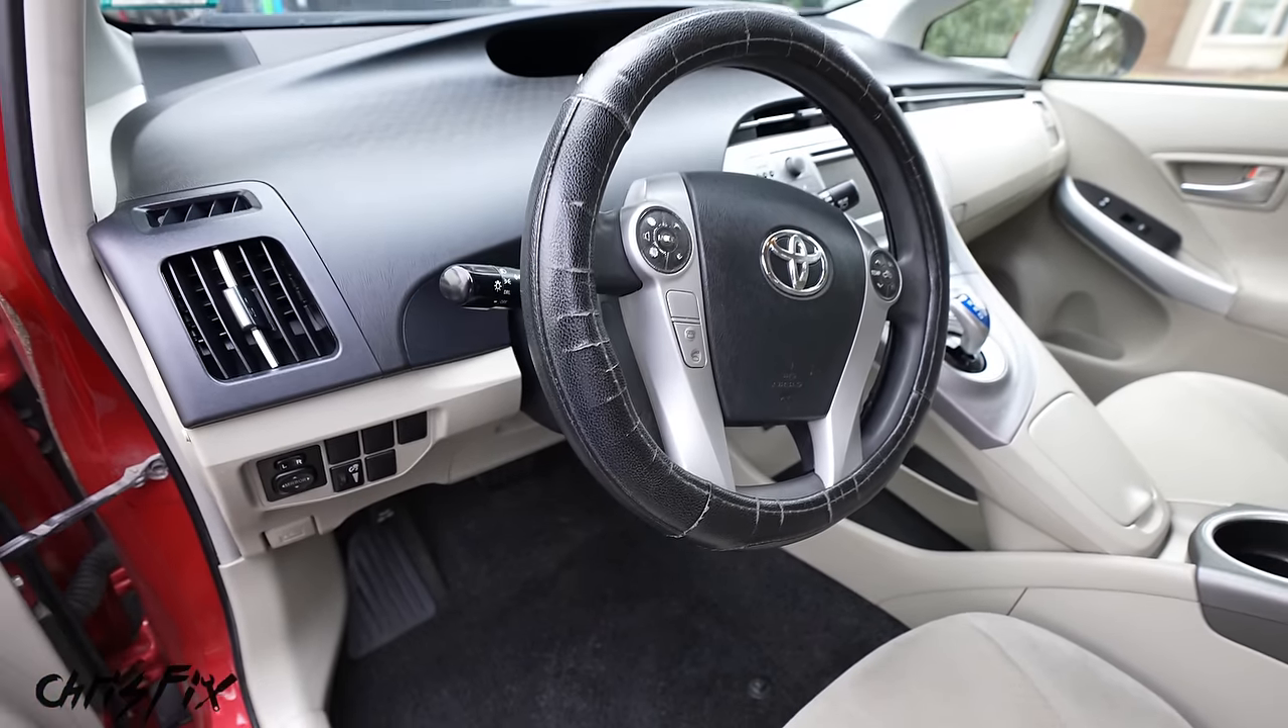And with that looking amazing there's not too much more we have to do with this interior except we need to get rid of this steering wheel cover.